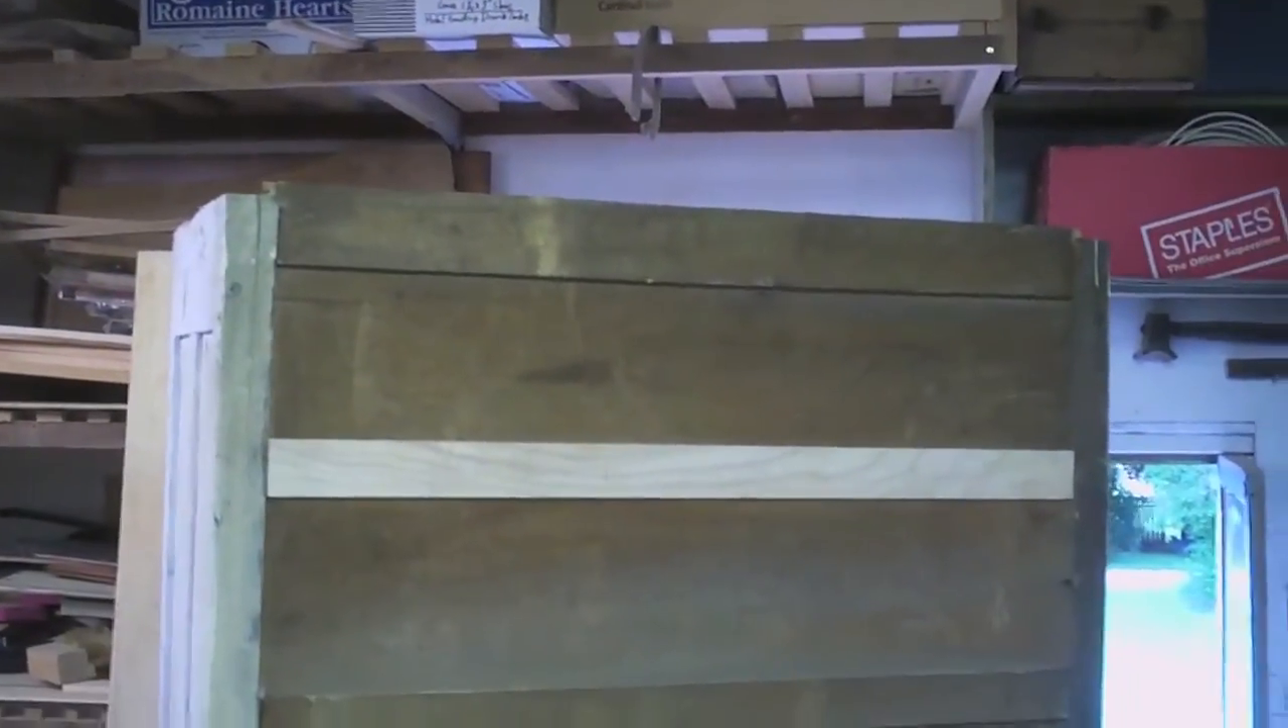There's my piece in place. It's just a board with two grooves and tenon on the end.